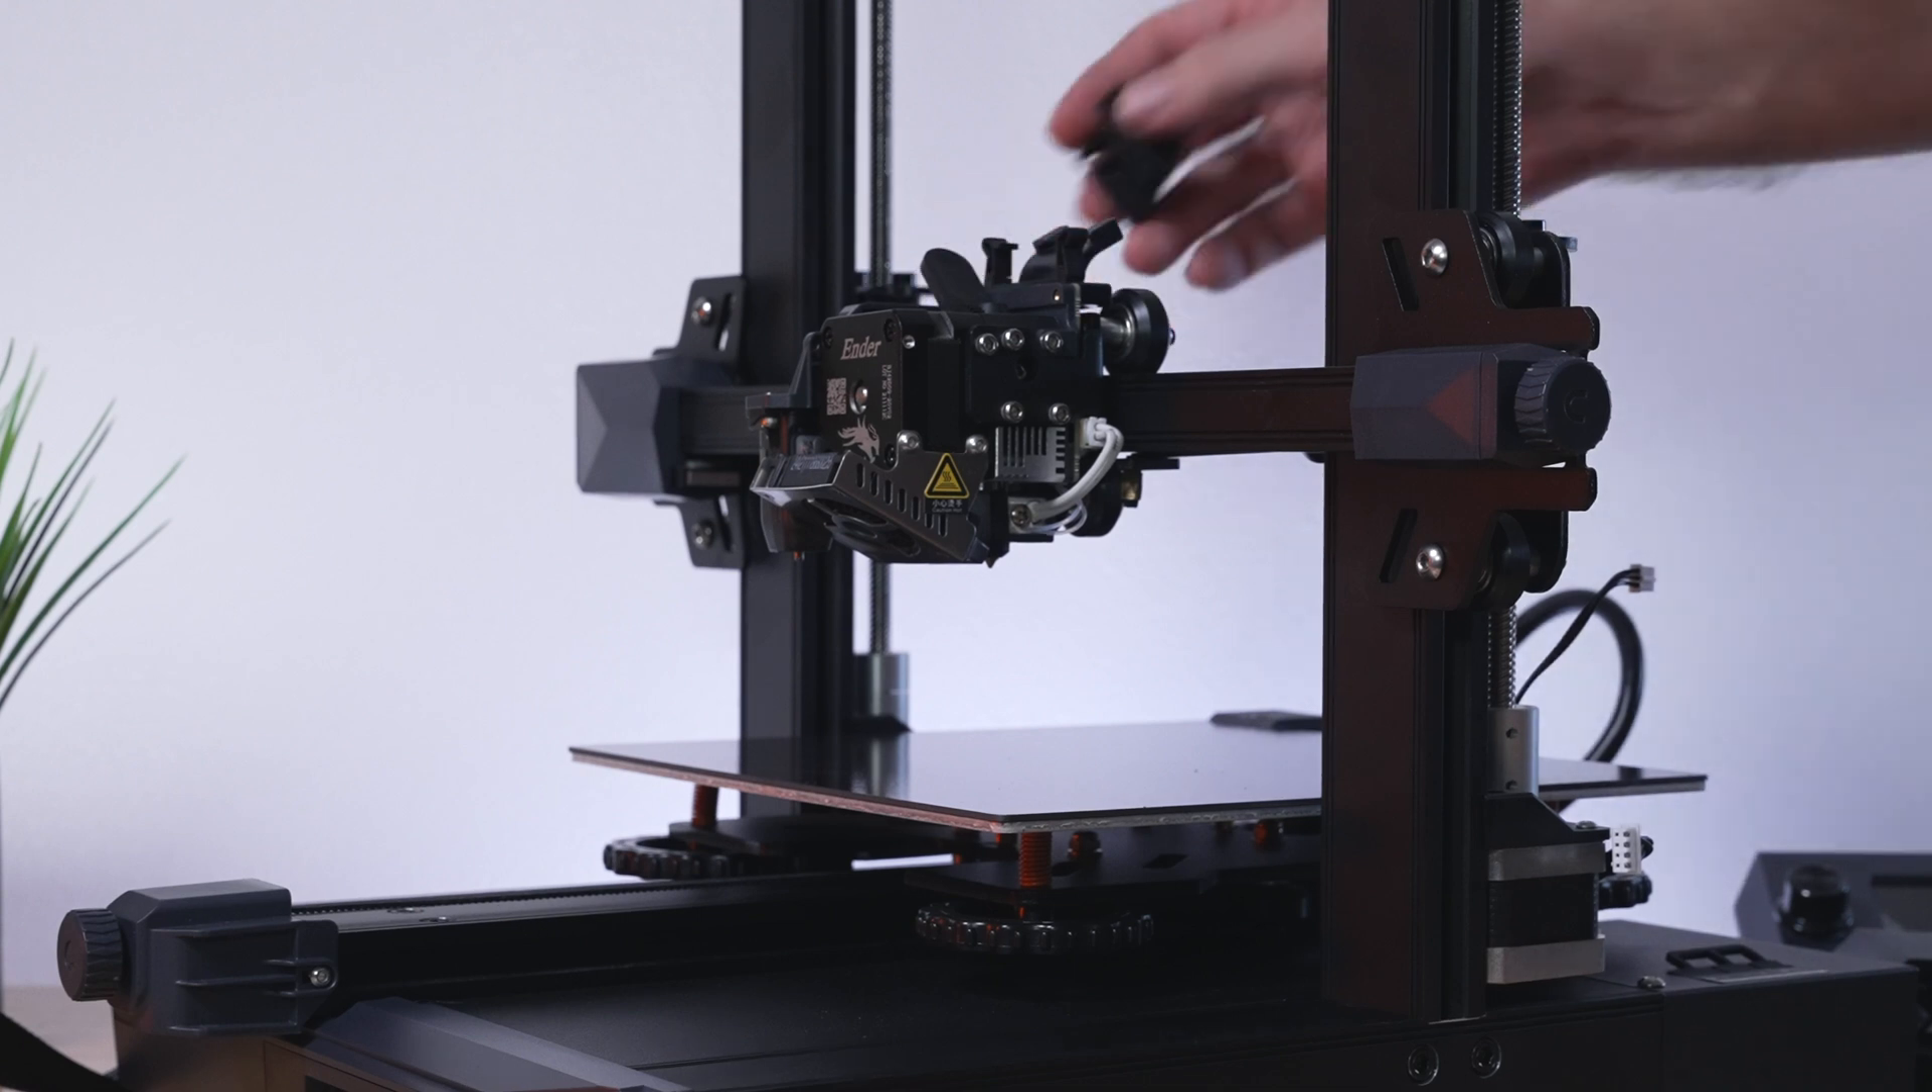Now our hot end assembly is connected to the cradle on the x -axis.